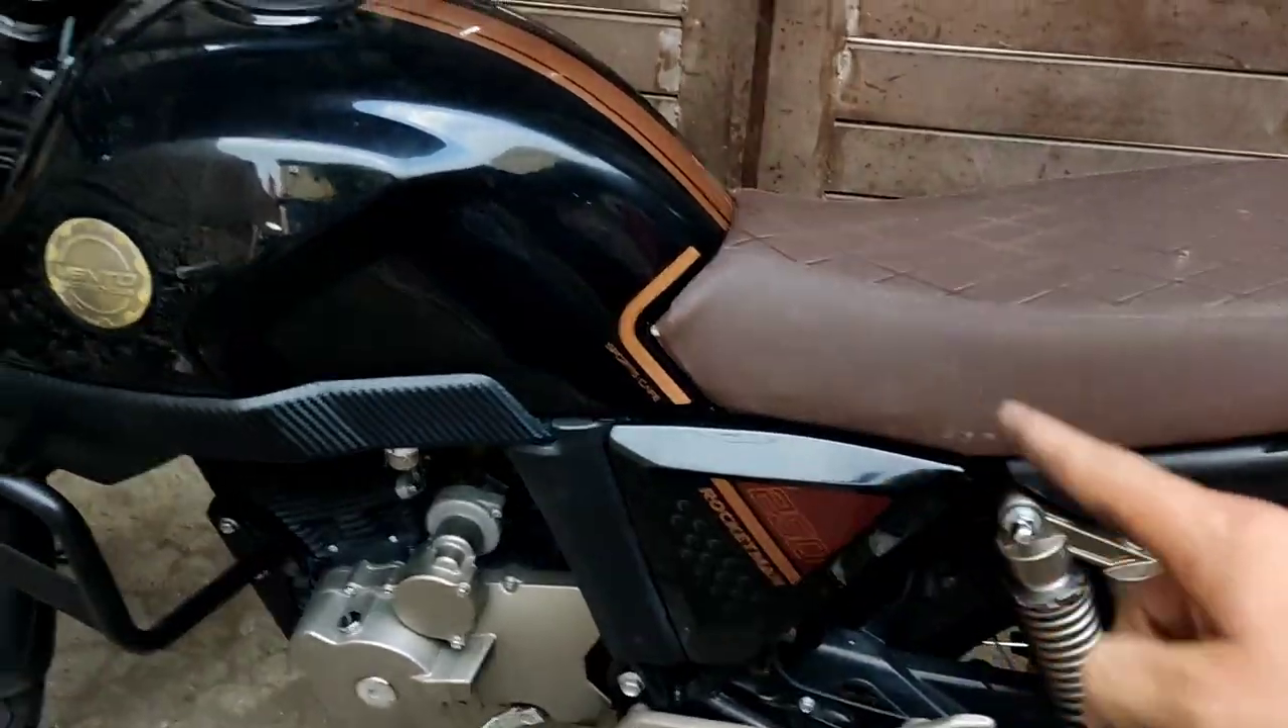Ya quedó su asiento y sus tapas laterales y ya quedó montado el tanque de la Rocketman Sport 250.